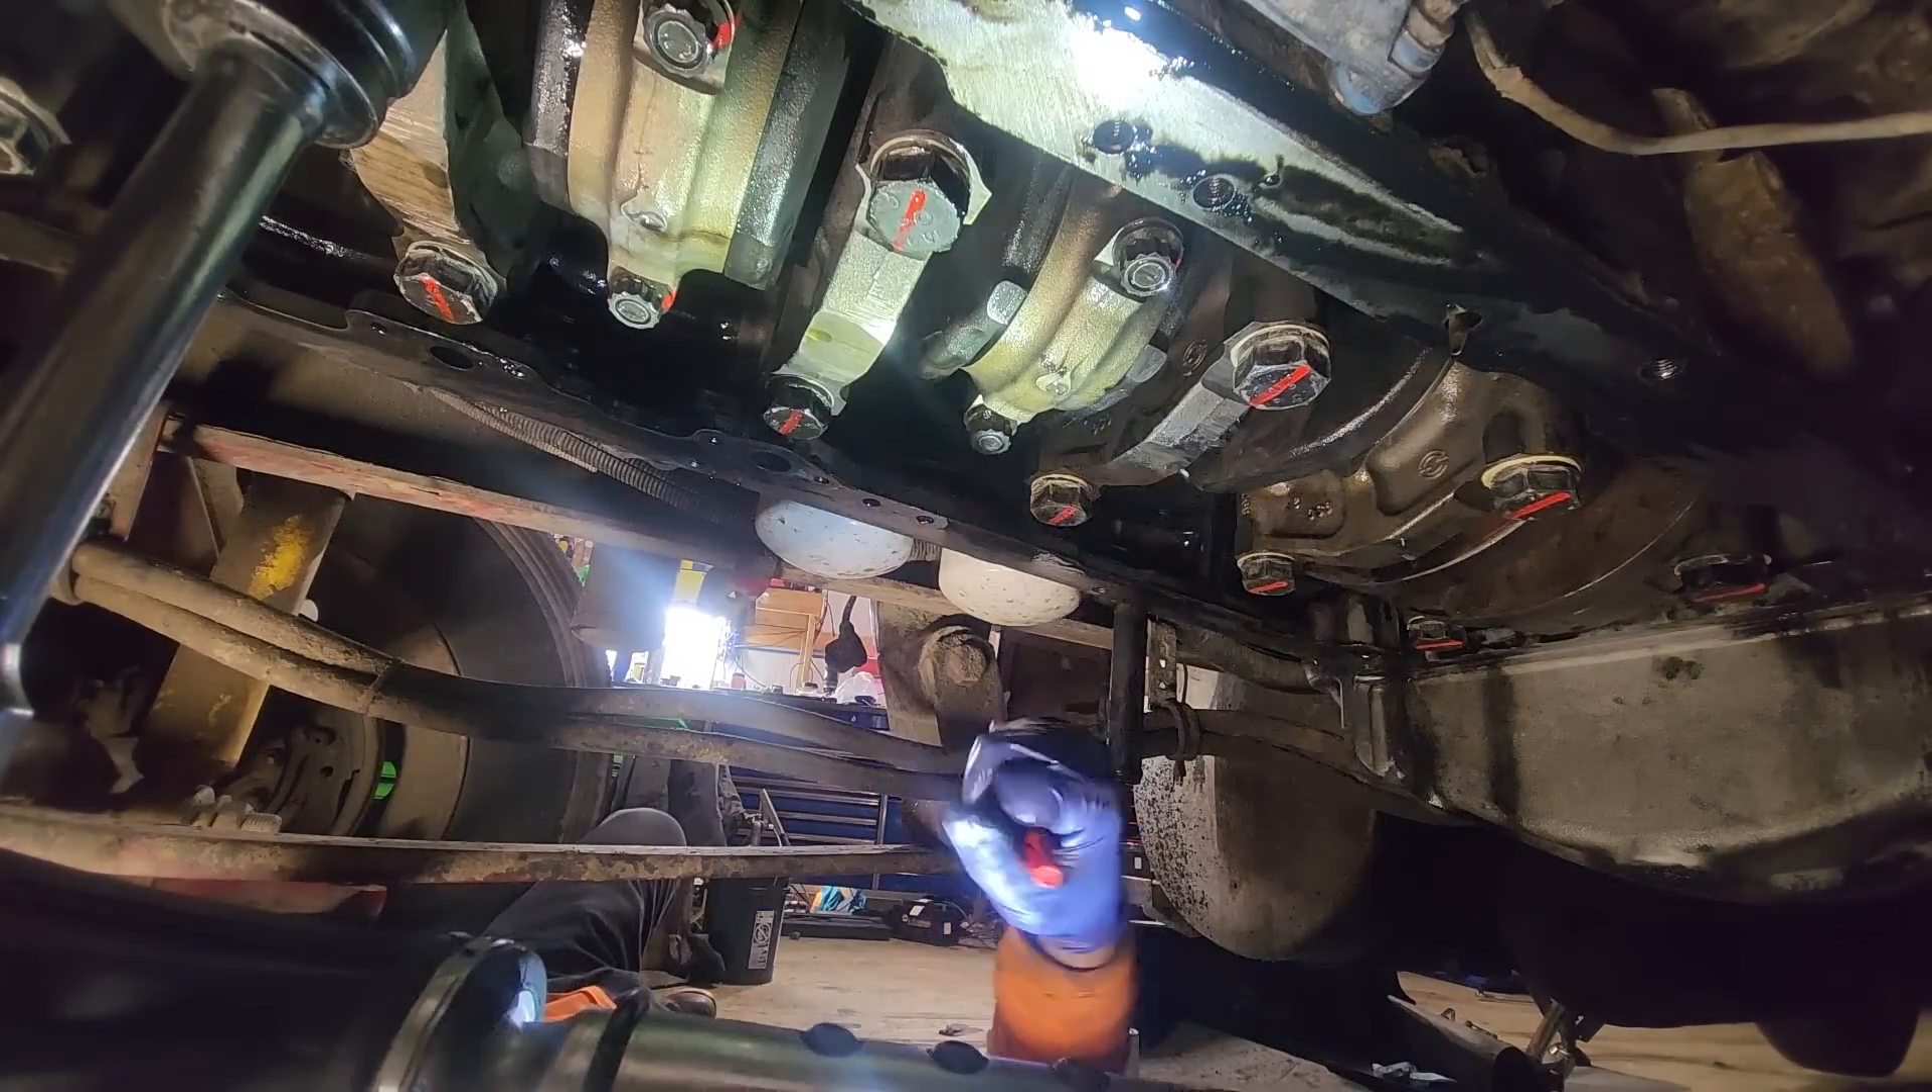And he's still waiting on a couple parts before he can finish putting the oil pan back on.